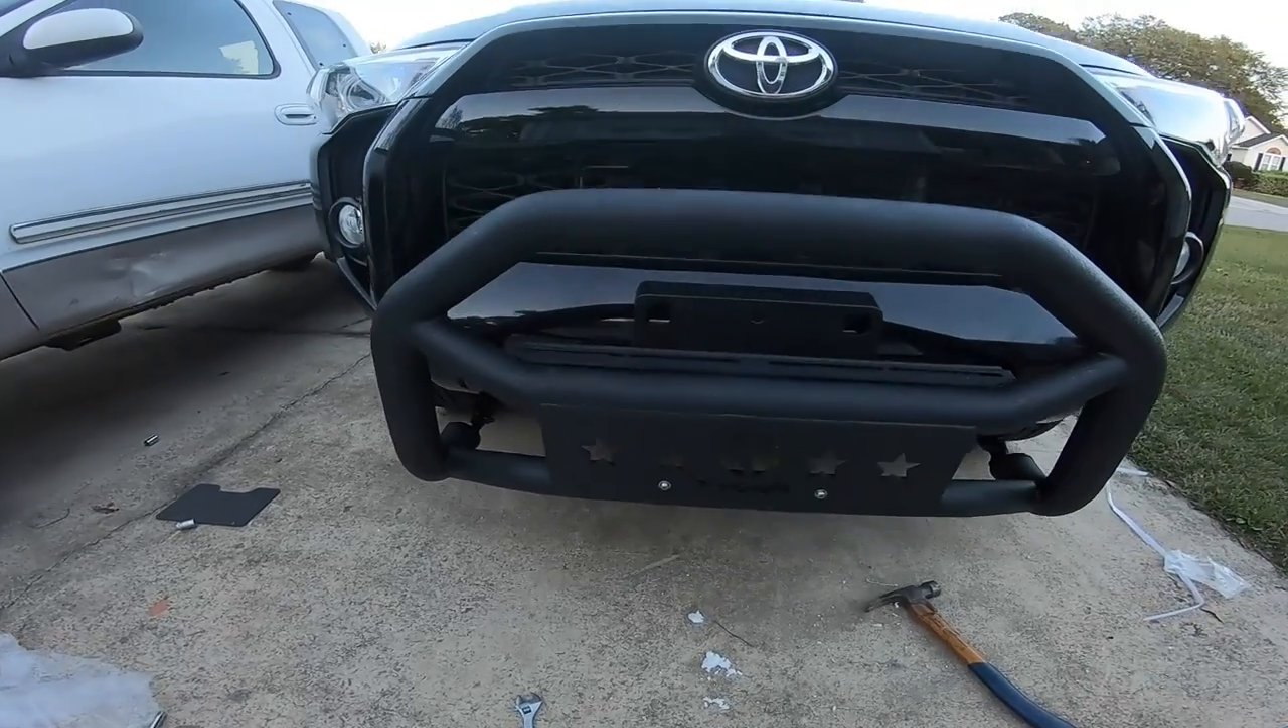But the bull bar is fully installed and fully functional.